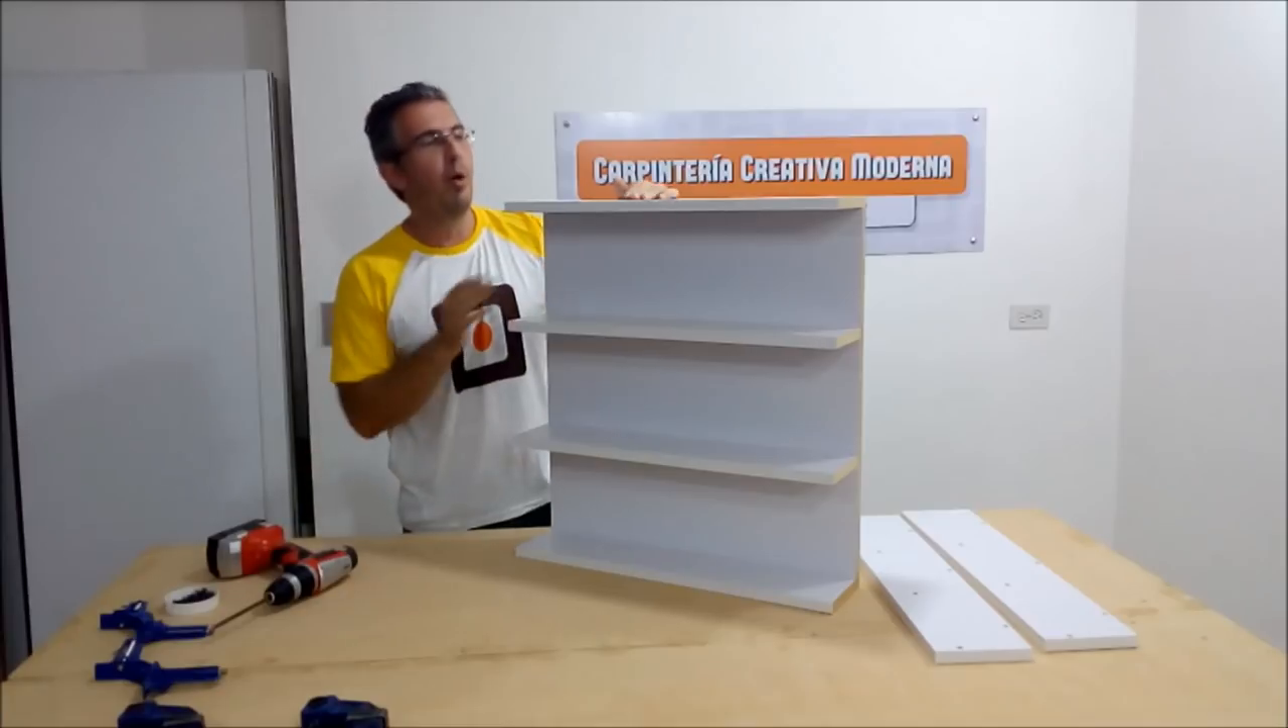Al tener colocadas nuestras repisas y la pieza superior e inferior solo nos resta colocar las dos piezas laterales.